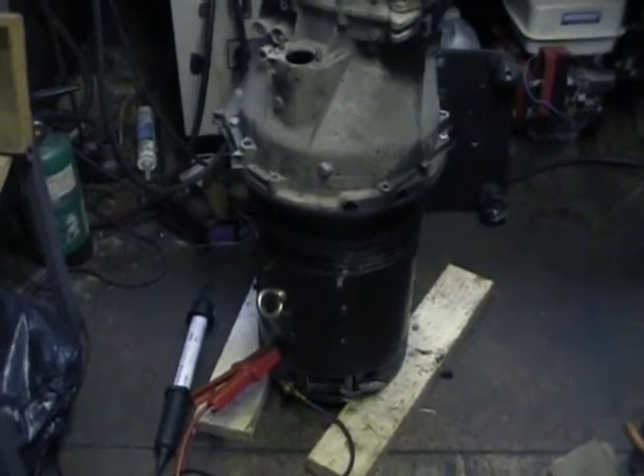So I've now got the gearbox just sitting on top of the motor there.